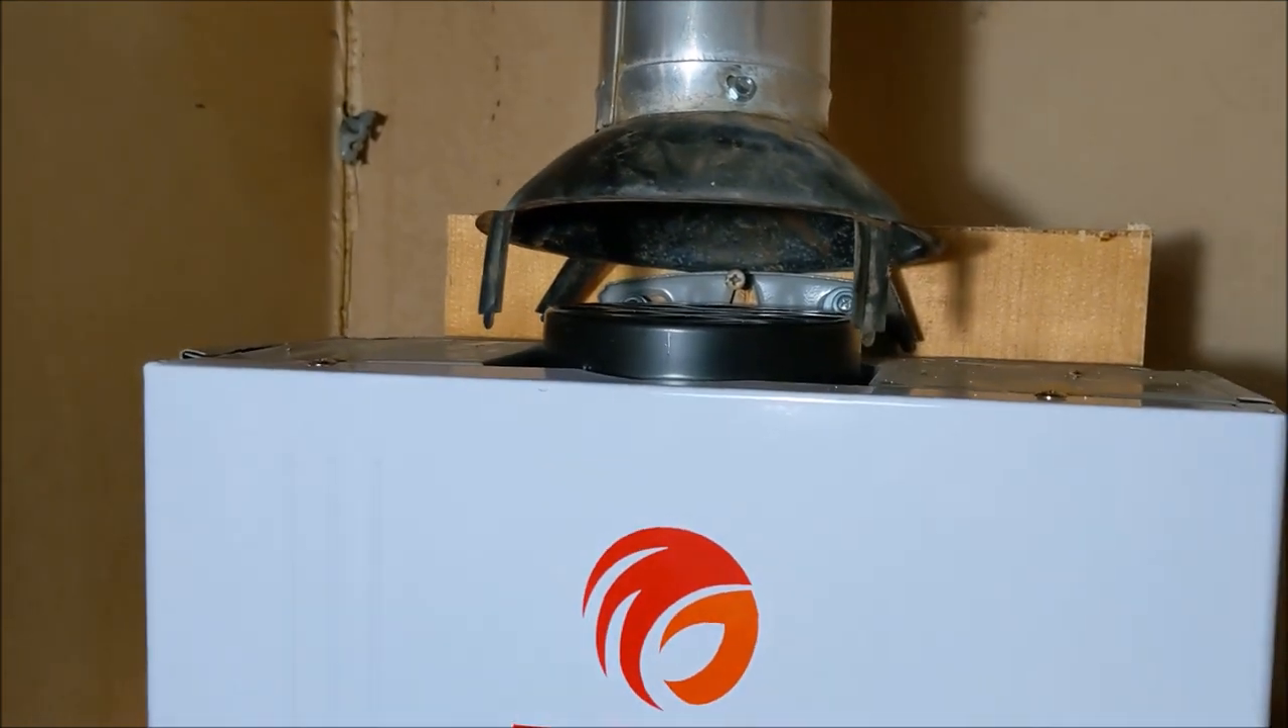Okay so you can see we've got the exhaust right in there nicely so that we can get the fumes out.